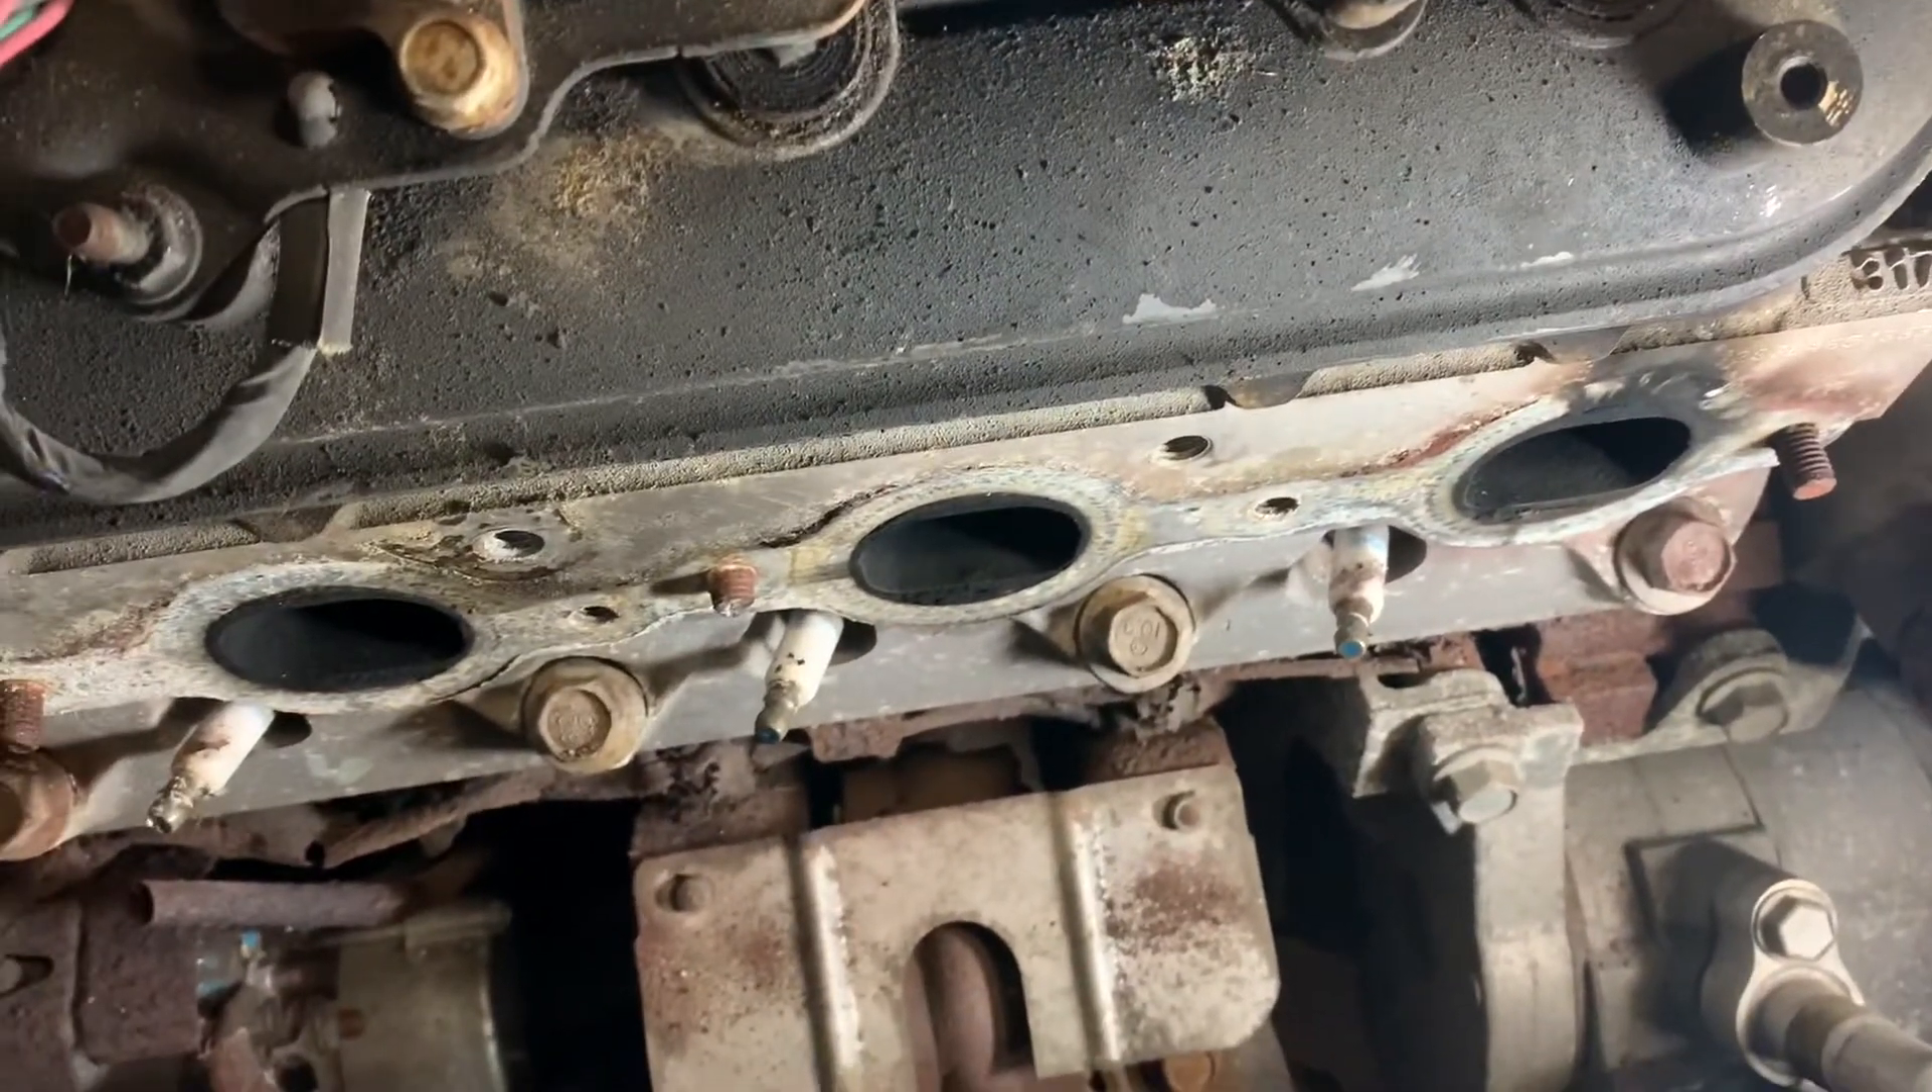So here we are with the manifold off.